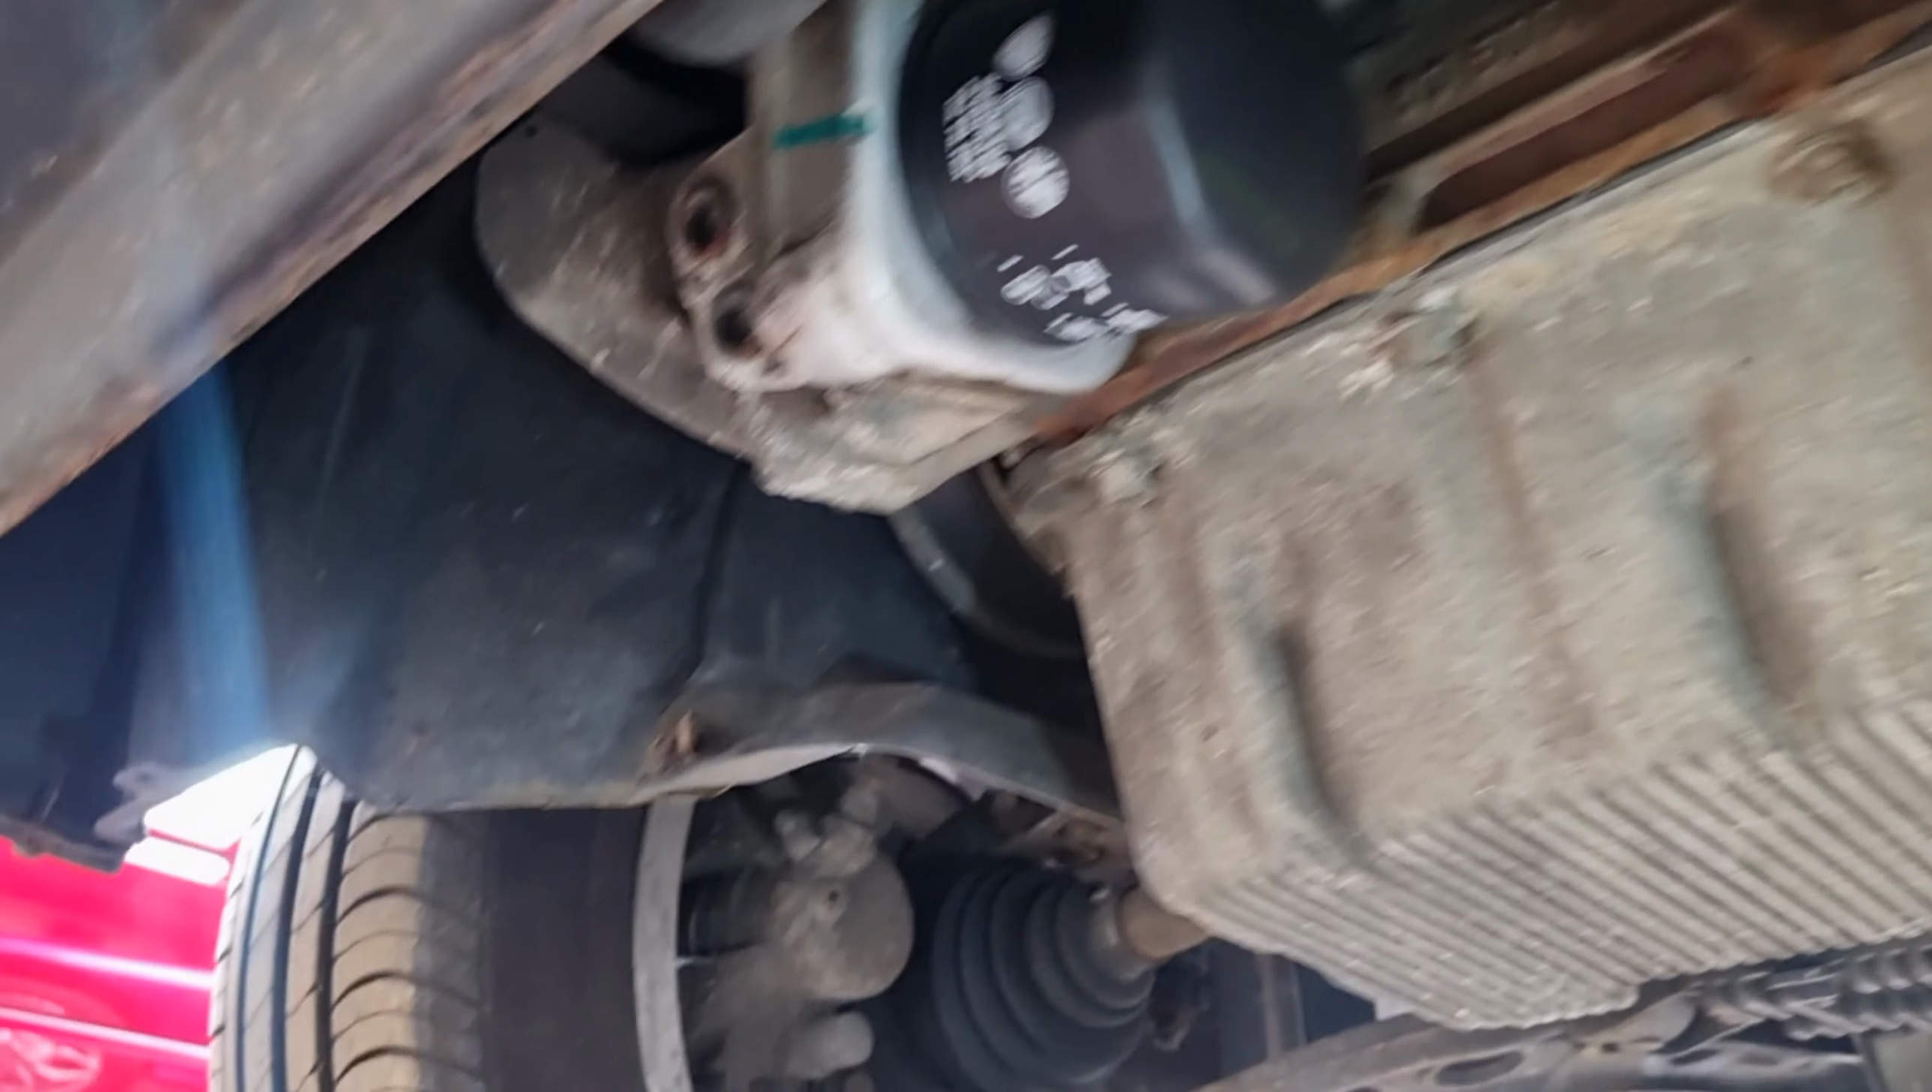Genuine oil filter fitted, nothing leaking around it.